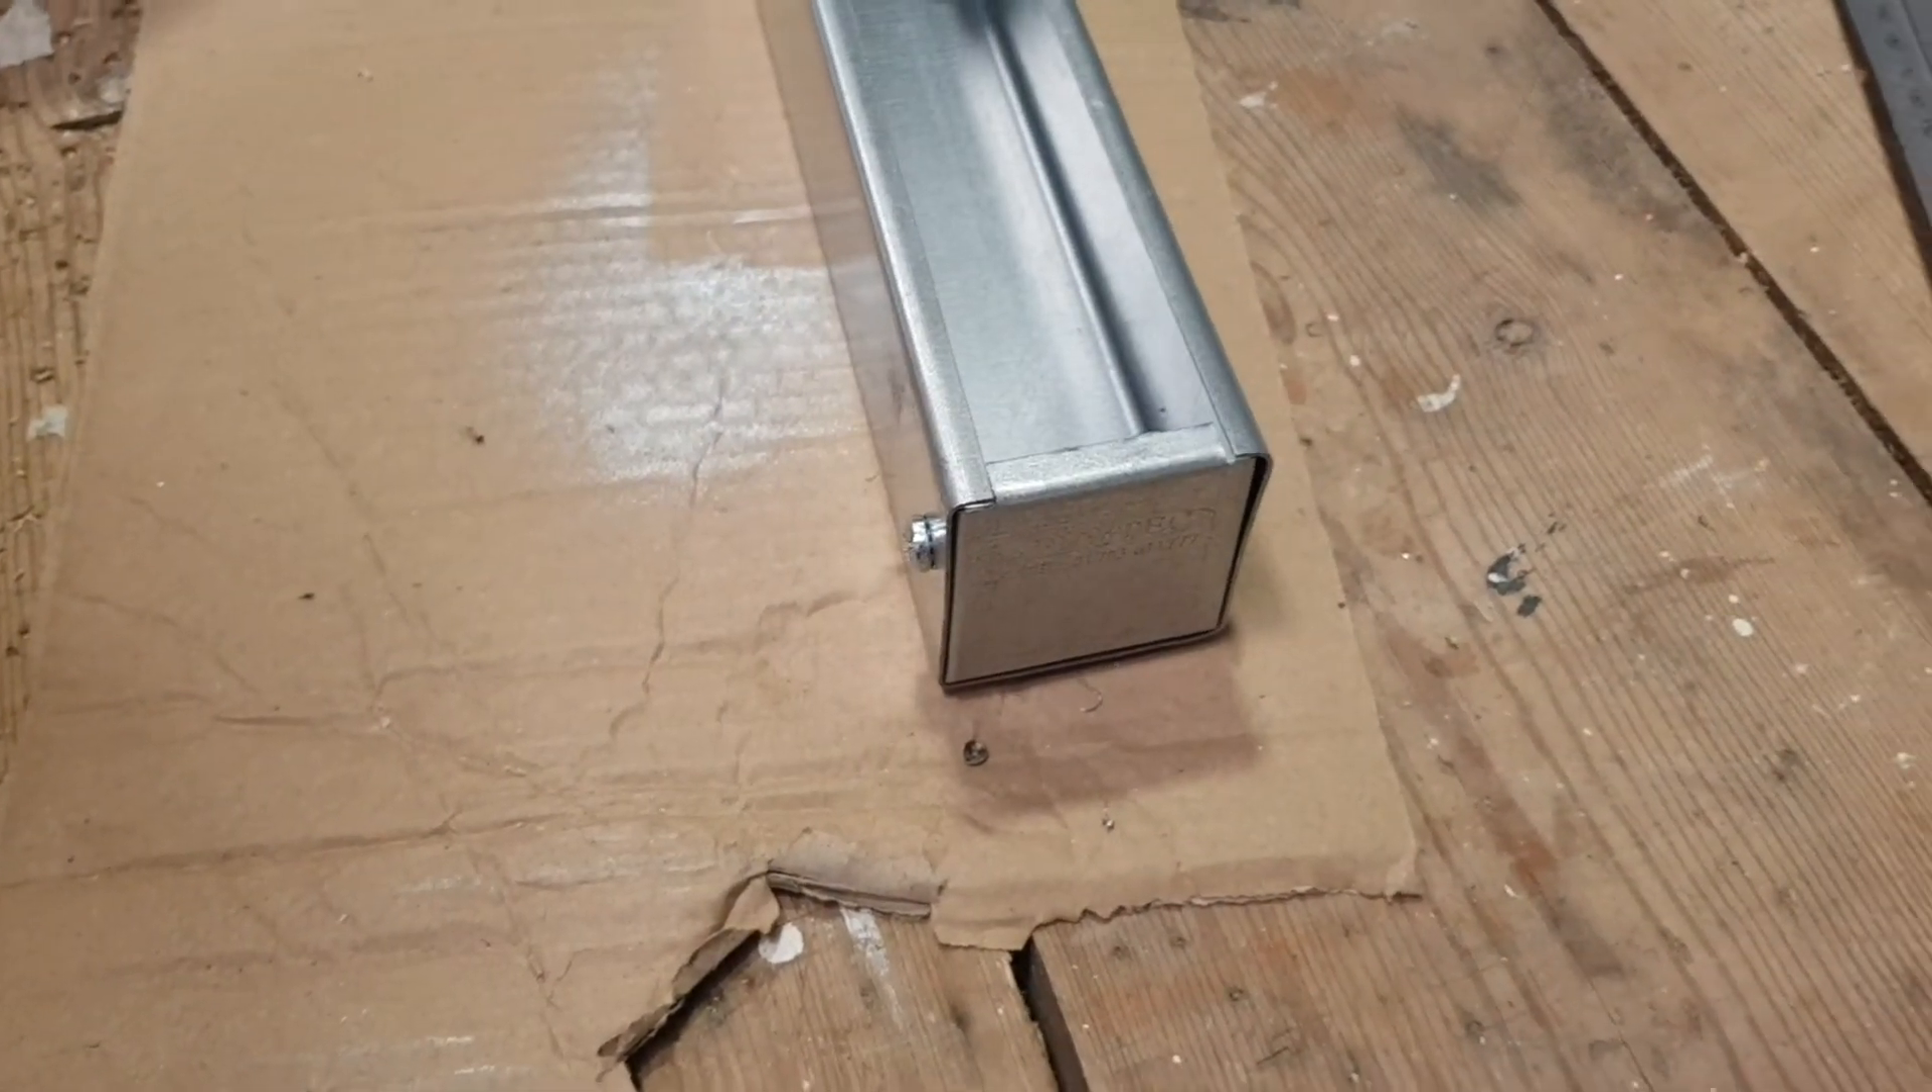So that is the end cap fitted. Nice and rapid. Nice and easy. And you can see that that's sitting on the end there really nice and neatly.